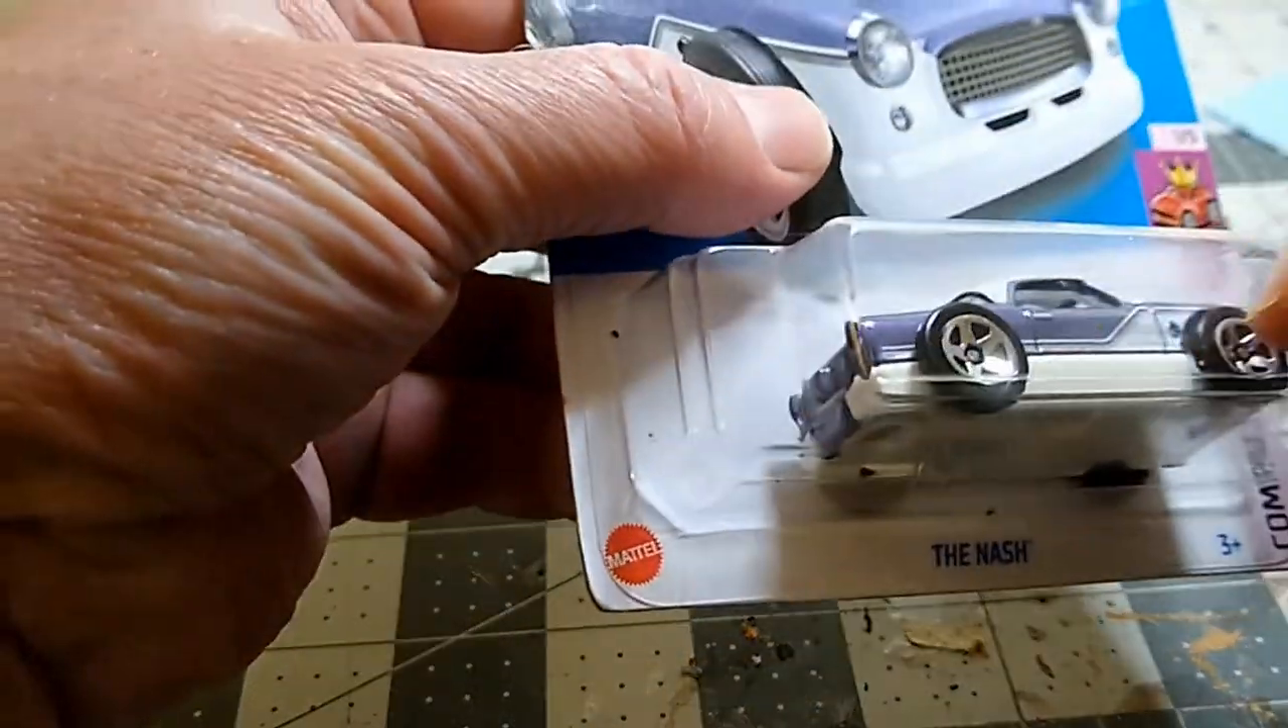I don't like the way the wheels stick out.